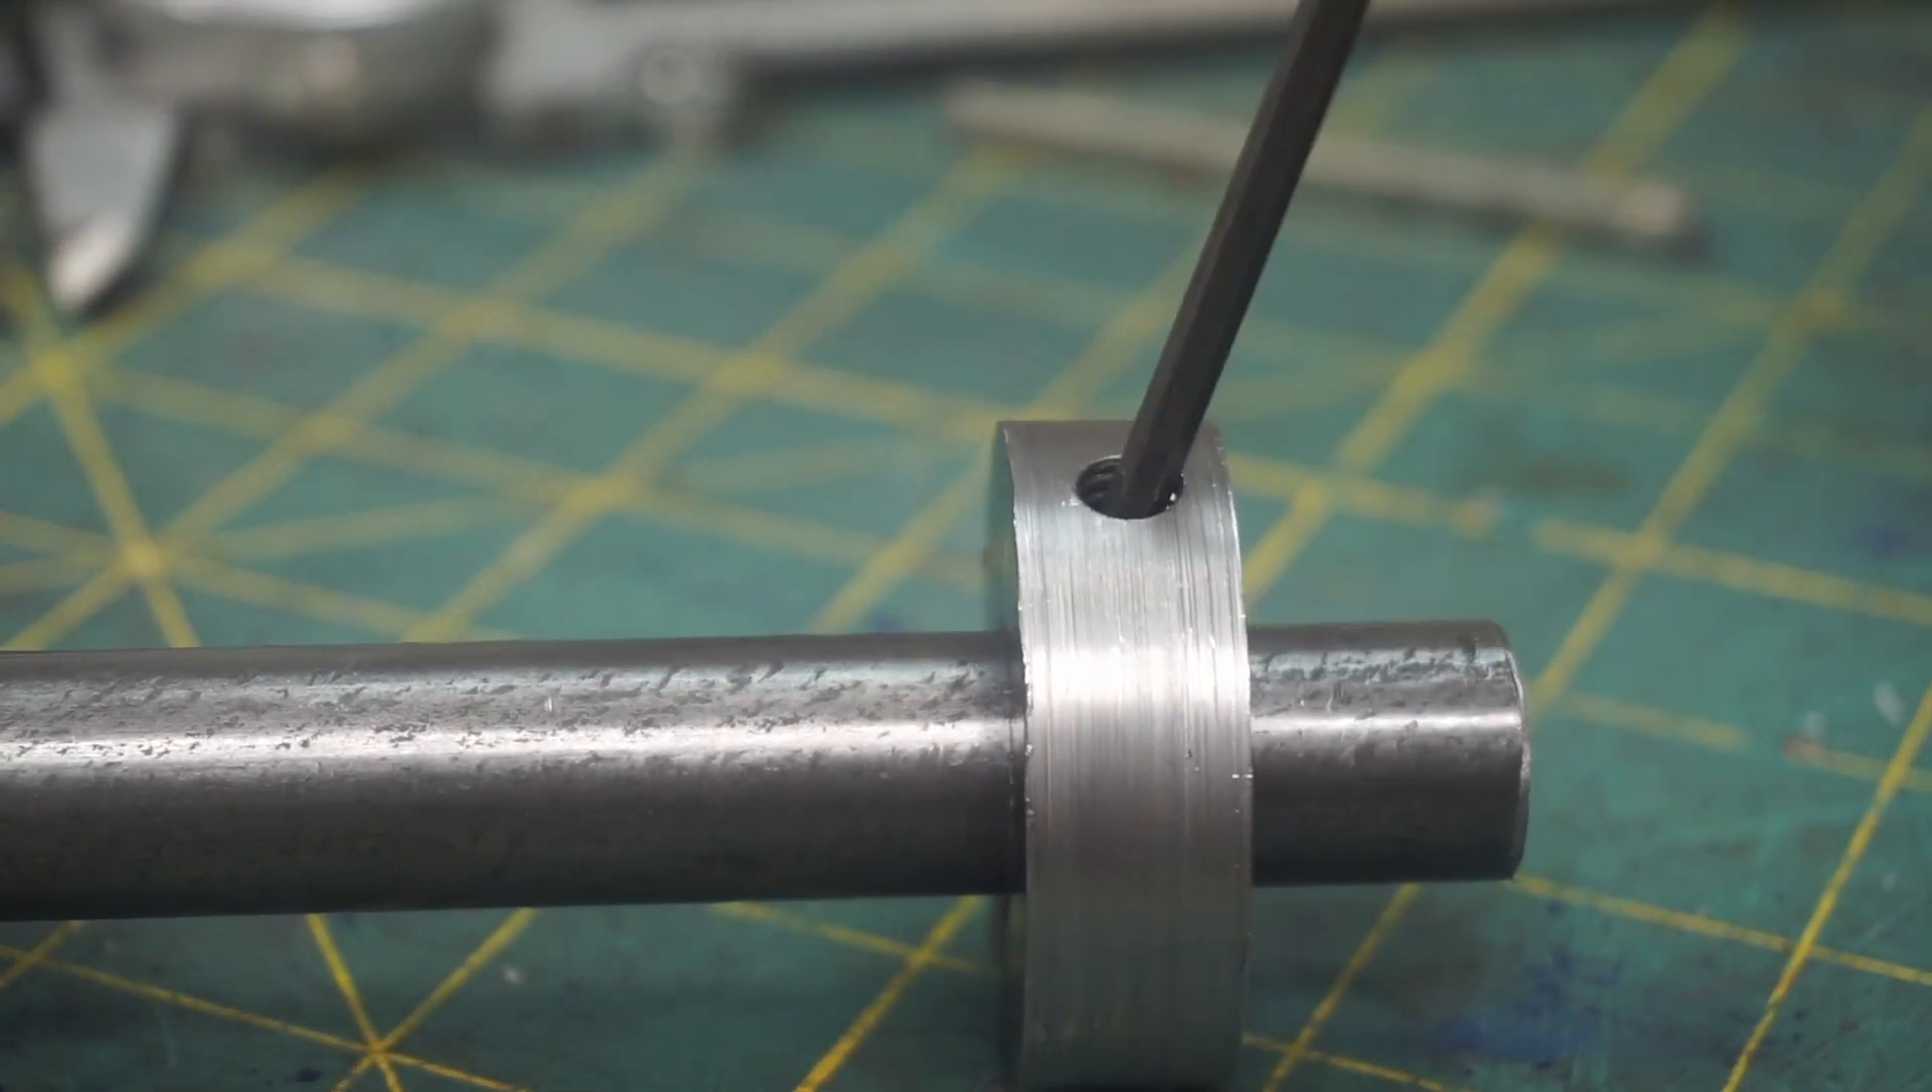I measured and cut some steel bar, and then roughly installed the steel discs onto the end. I'm not really worried about precision yet.